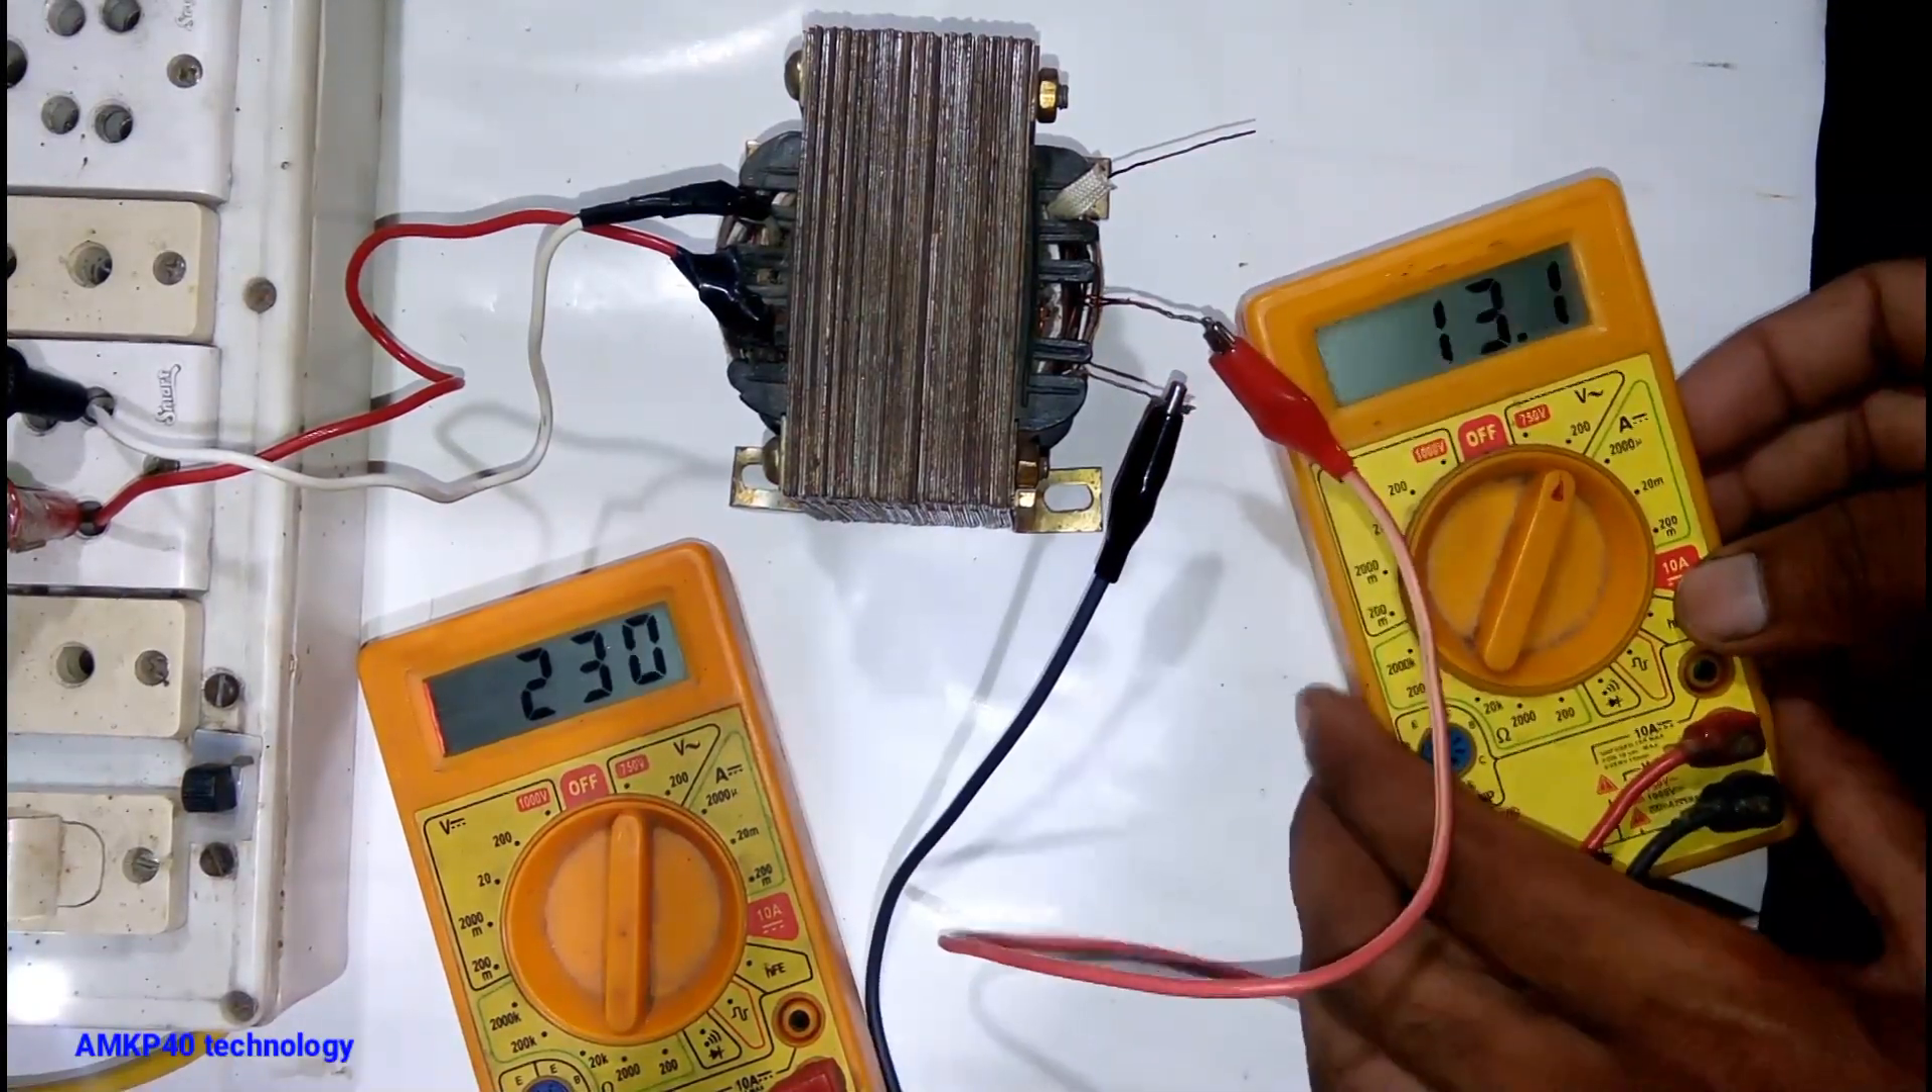मैंने transformer को 220 voltage पर connect कर दिया है और उसके साथ multimeter भी connect किया है।